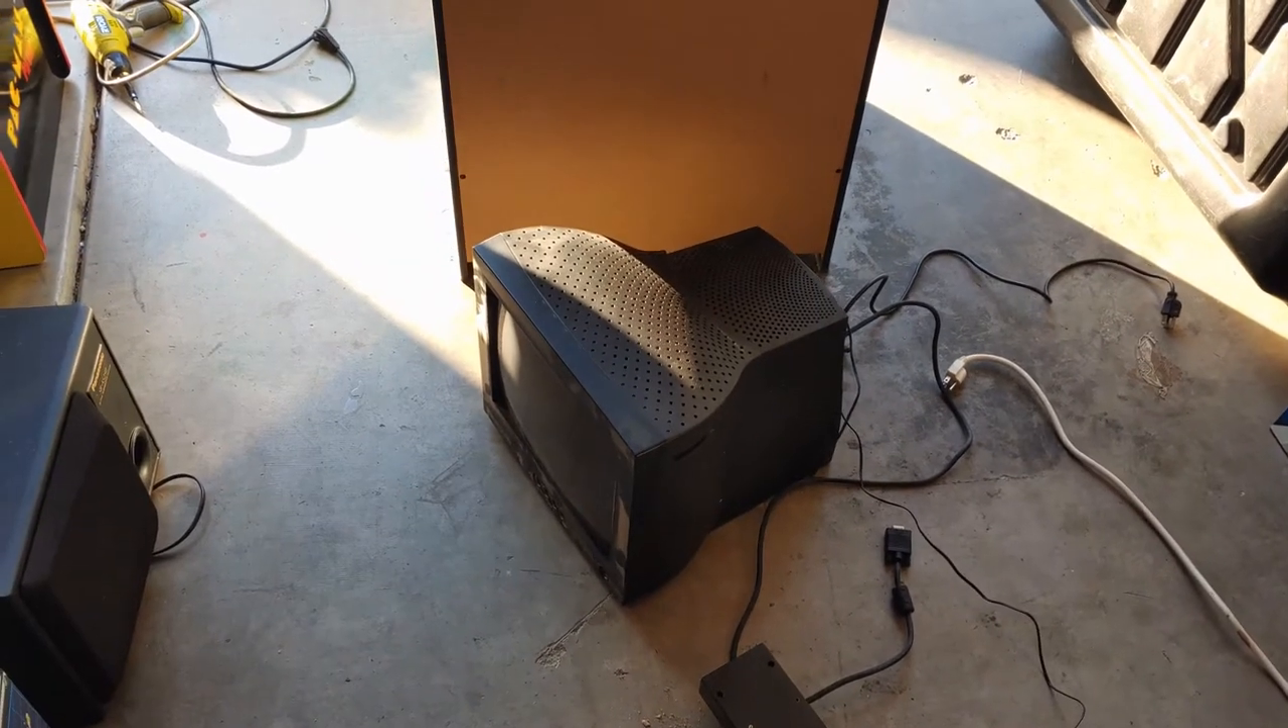So you can see we got the monitor out and apparently it was the monitor that went out and also the game board so this stuff is pretty much useless.